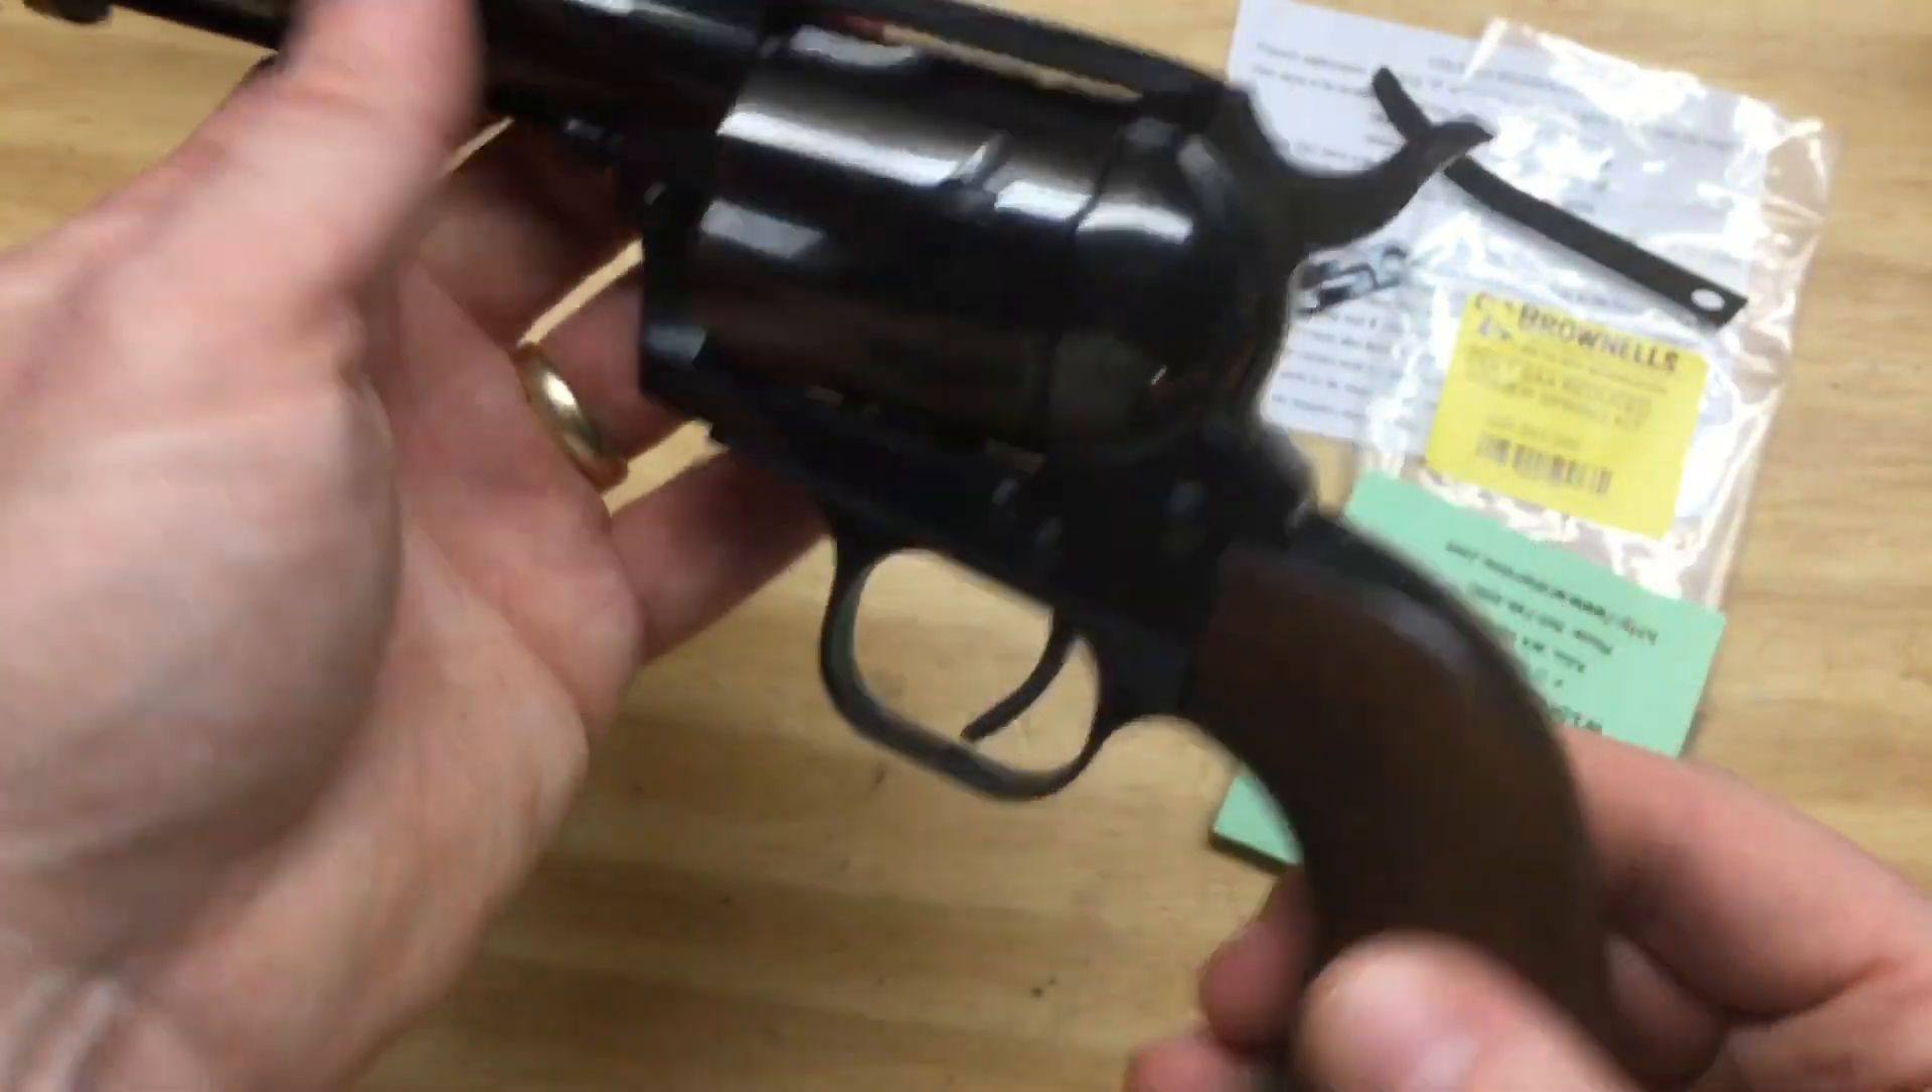Alright, the grip's back on. It's fully assembled.